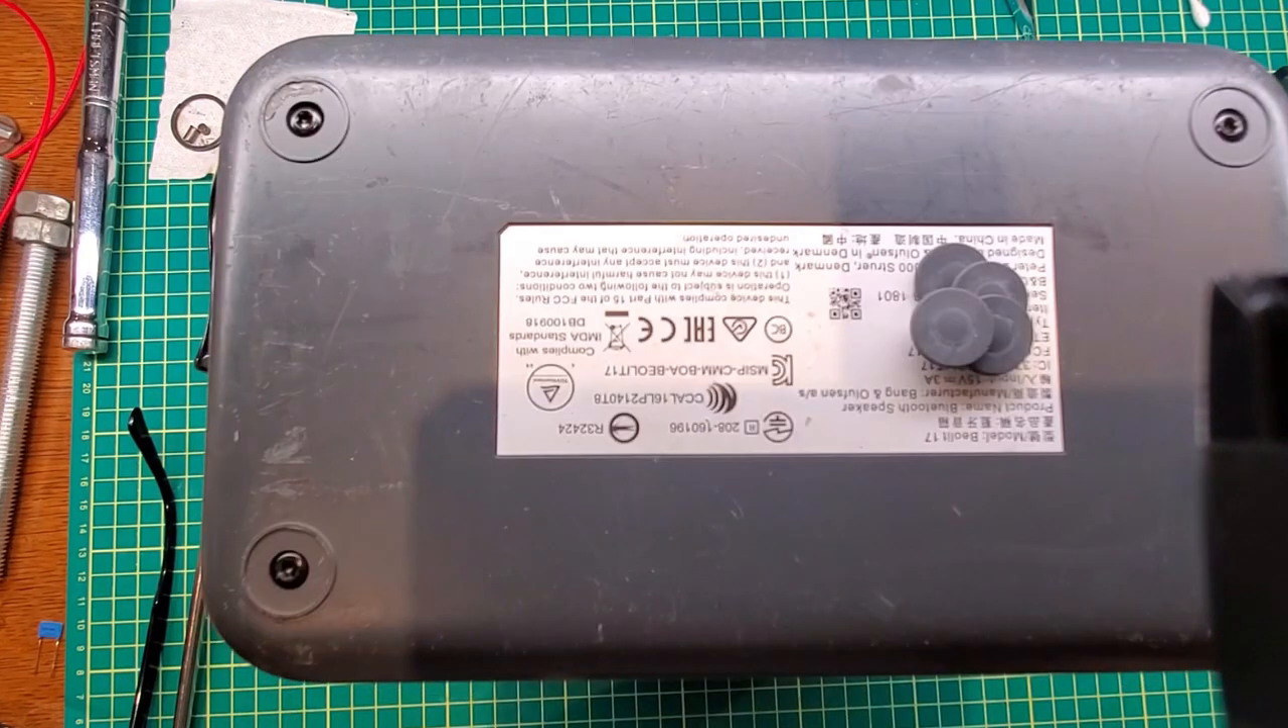With the four feet off we see that we need a T15 Torx for the four corners.